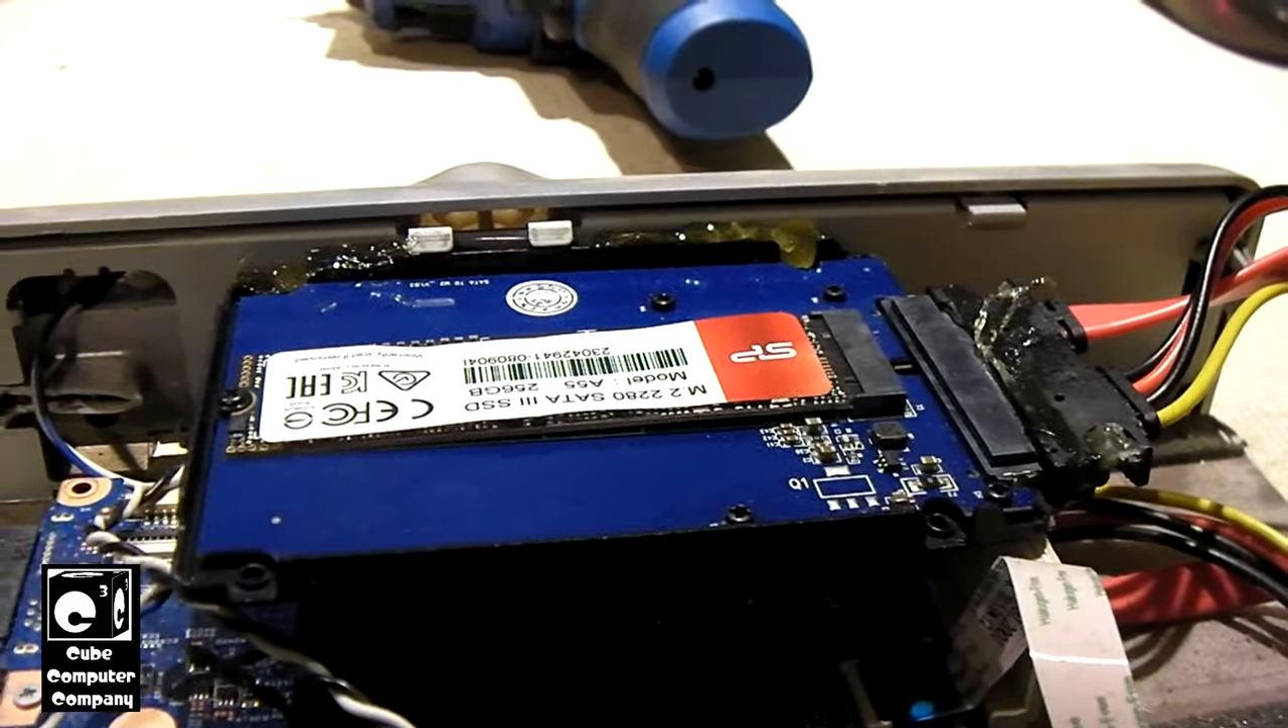Okay, so I got the new SSD and M .2 to SATA adapter installed in this.